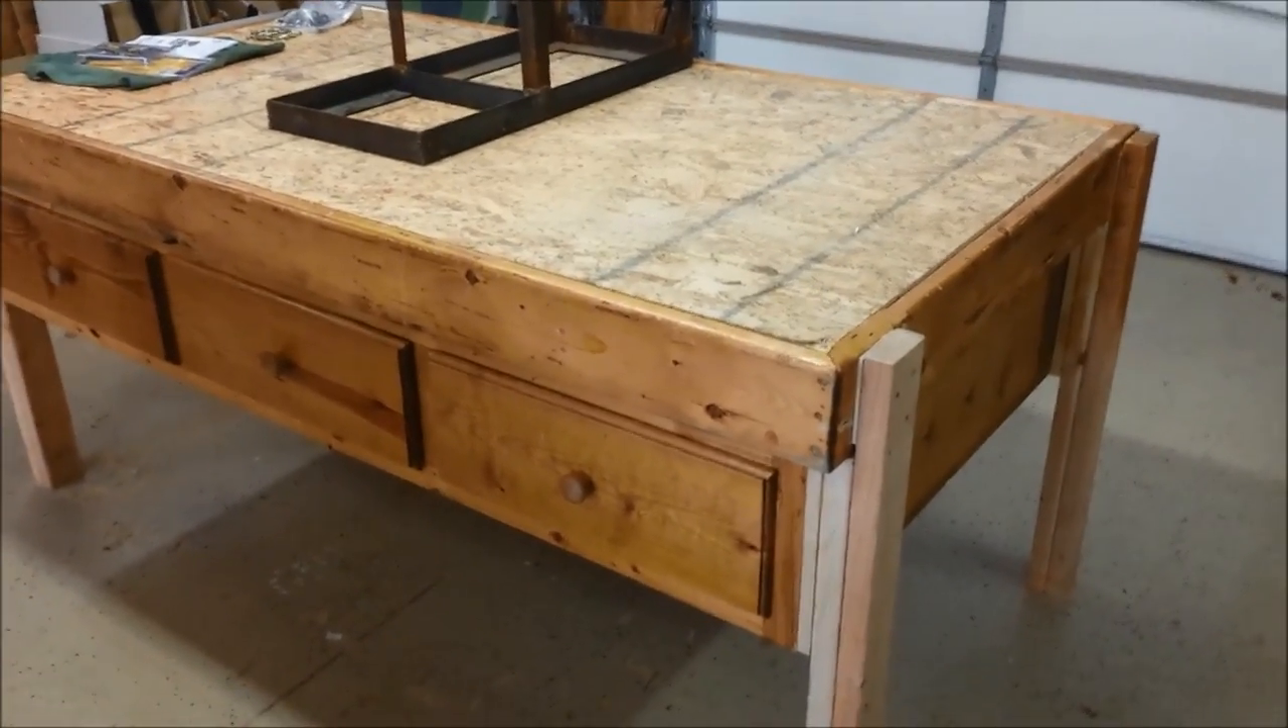The only thing missing is the MDF piece on top. So that we have a nice big surface to work on.